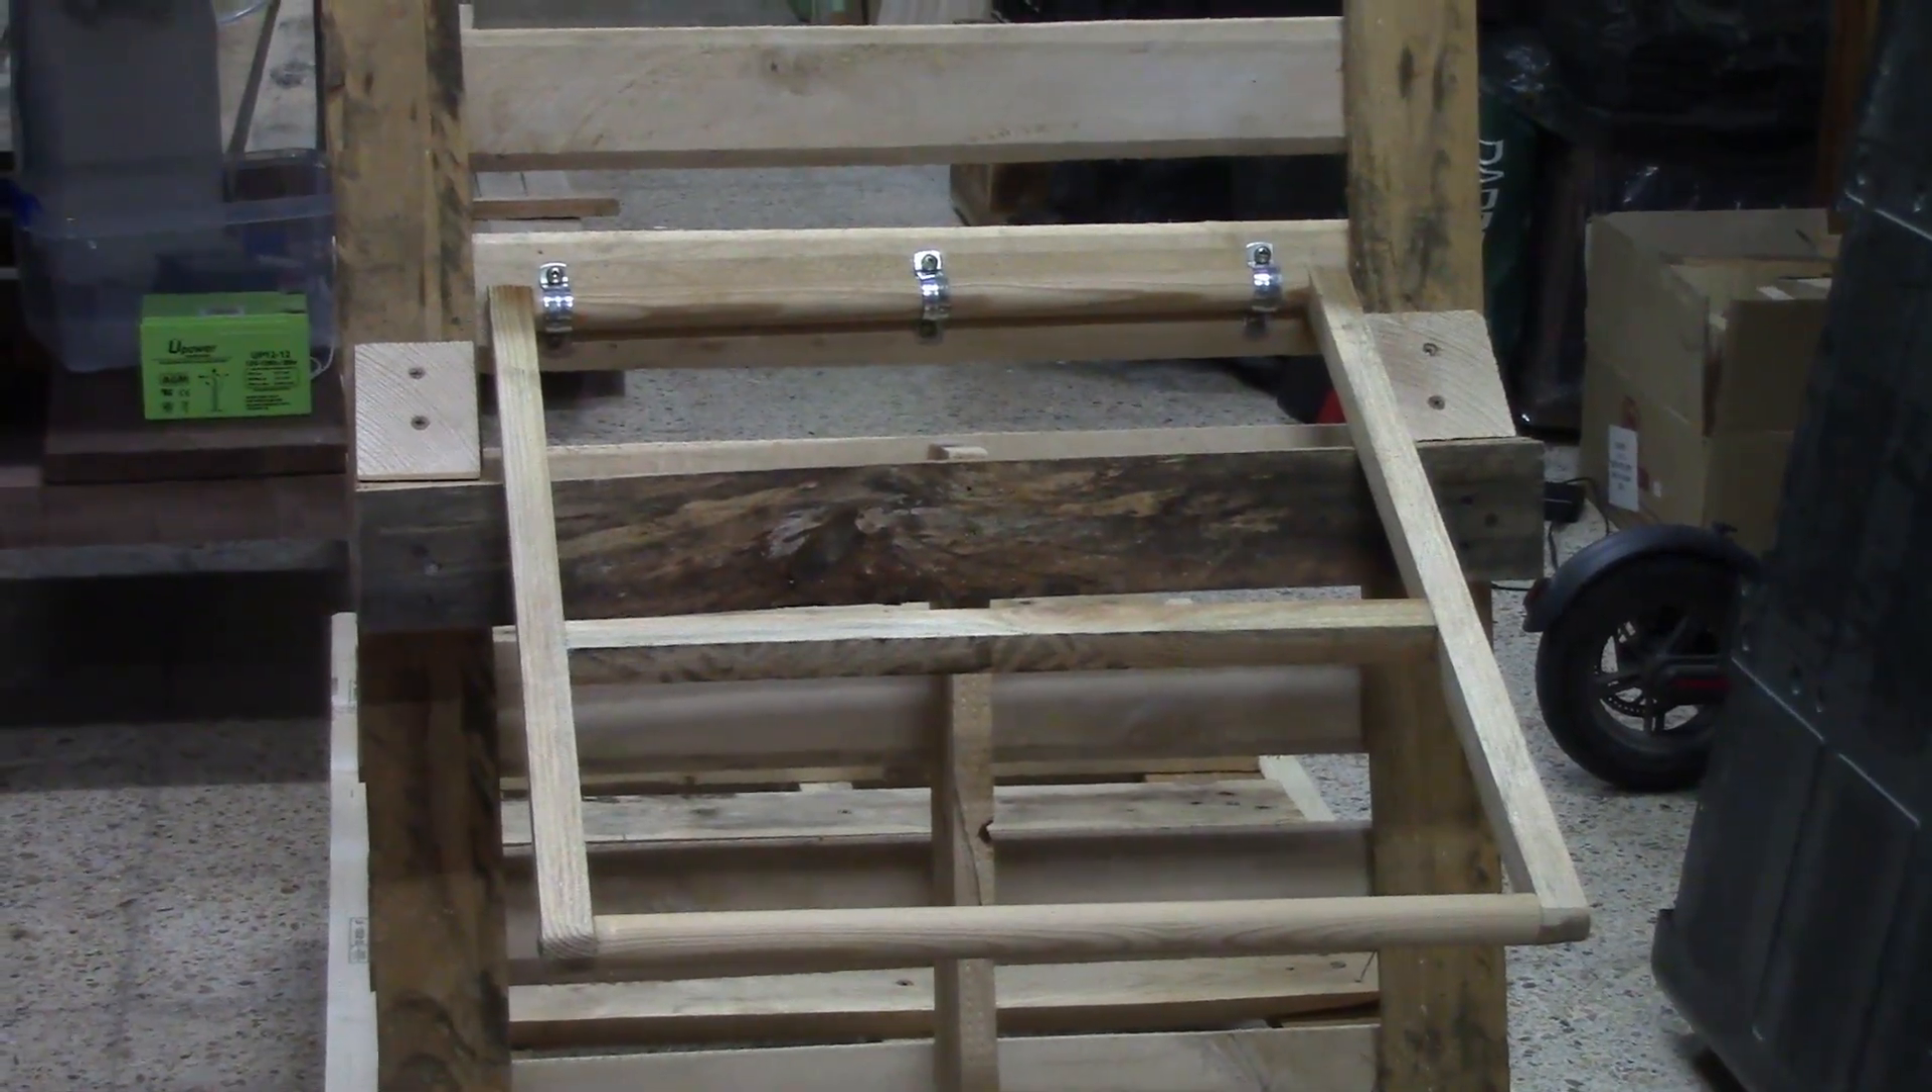Aquí en este plano ya podéis ver cómo ha quedado el apoyo del cabezal. Lo hemos puesto al final con tres grapas, en forma de puente, con un par de tornillos.